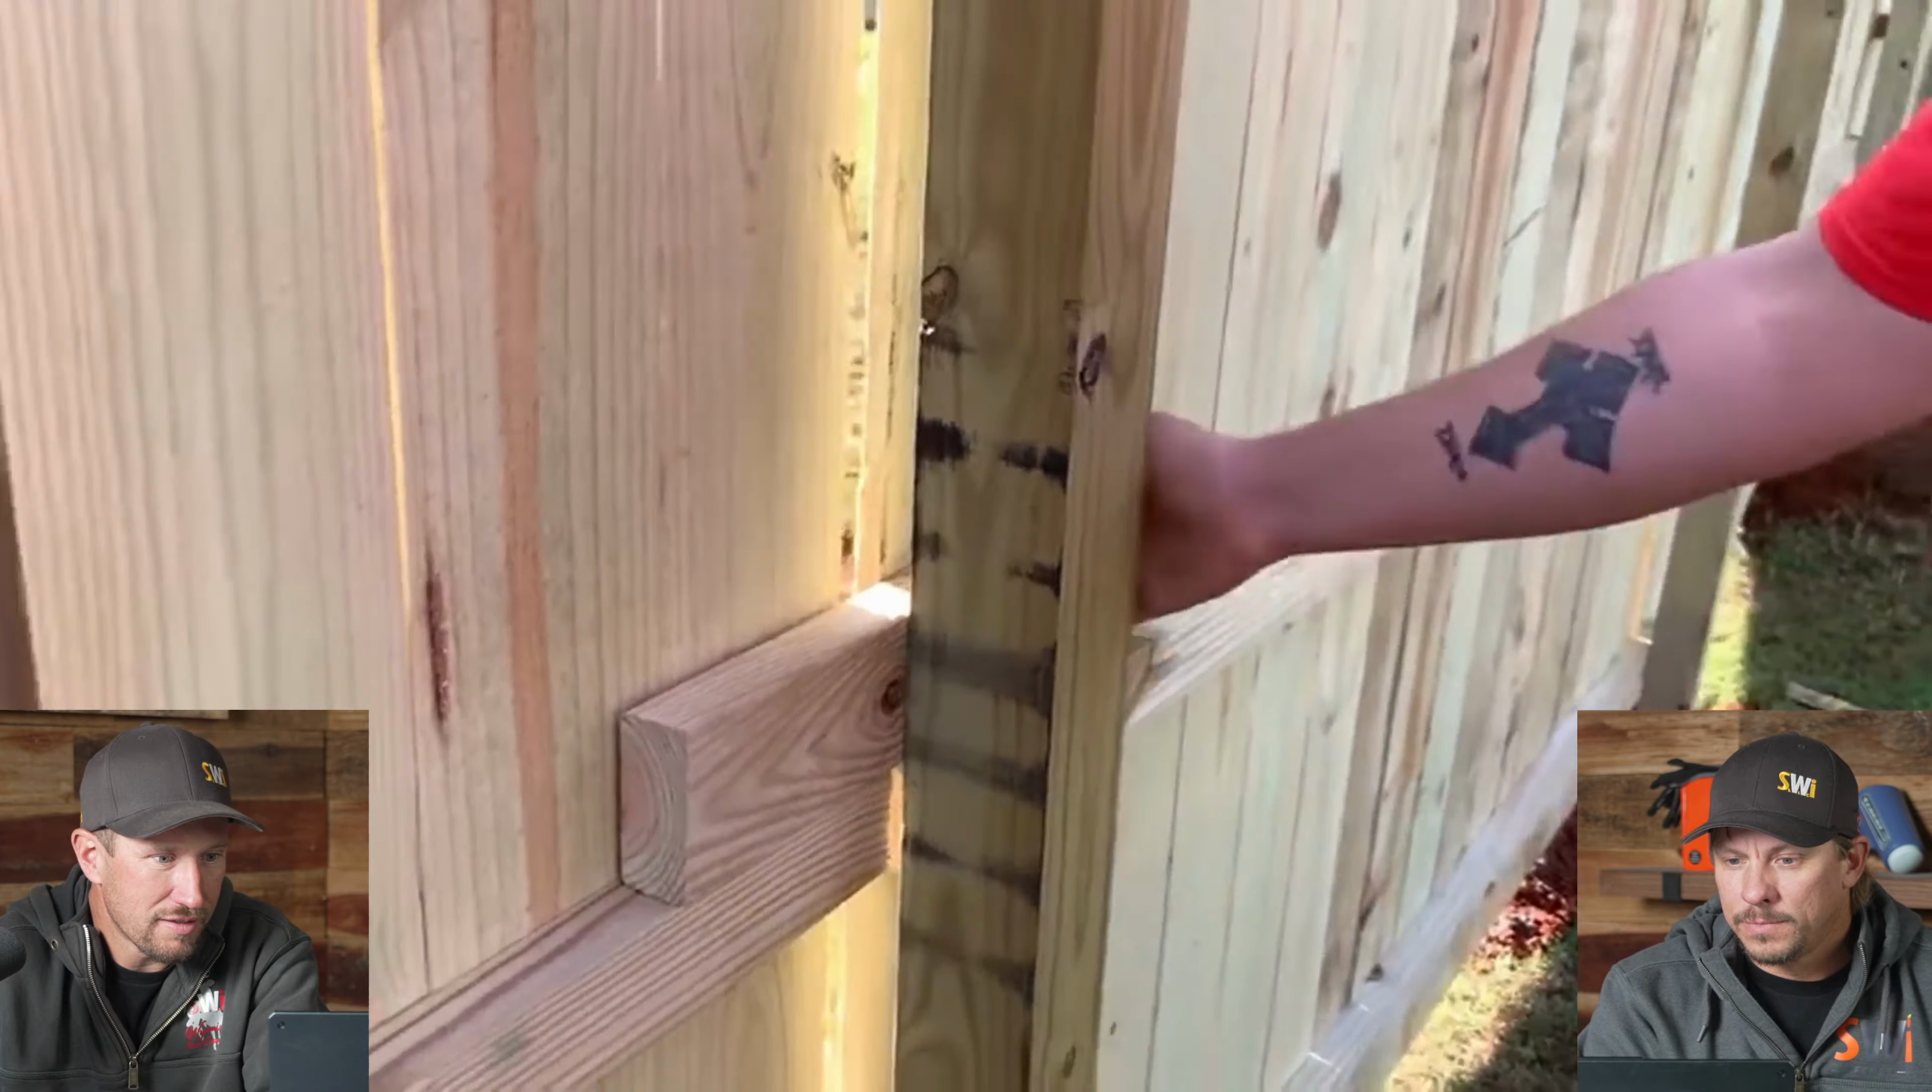Look it didn't fit so they just put a two by four going across the side look at that gap.